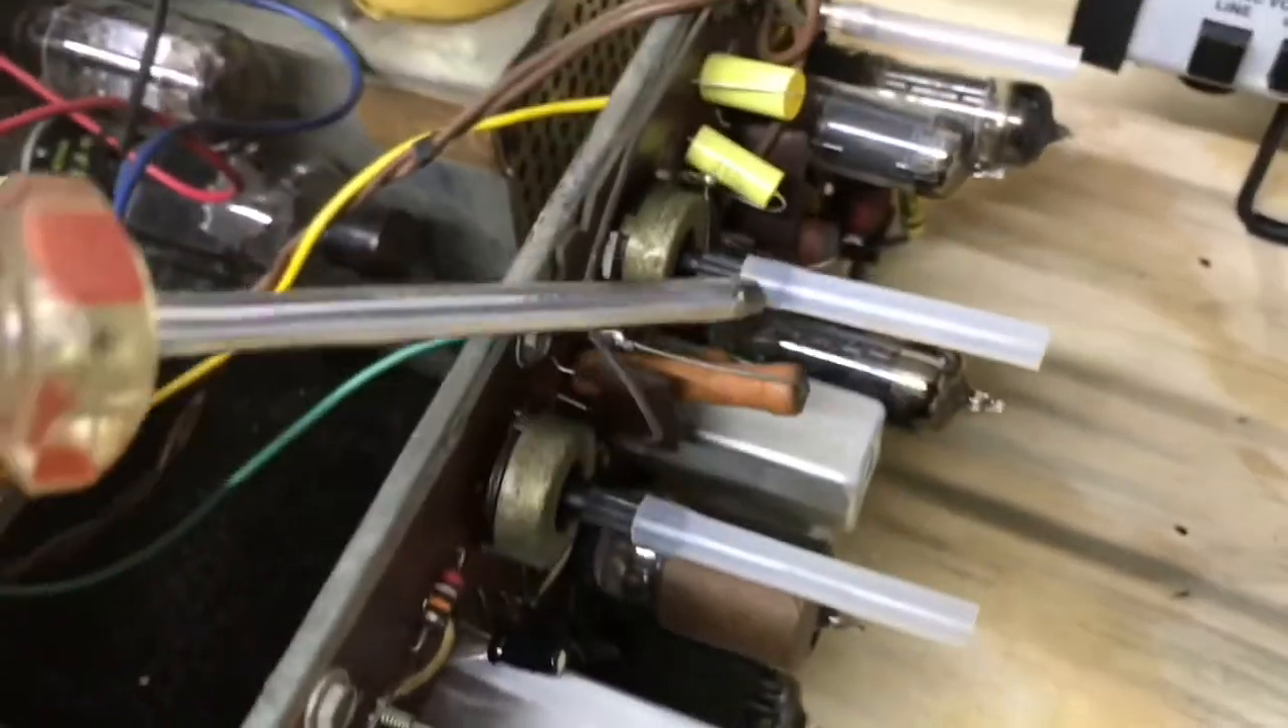Here's the three sleeves attached to the controls.